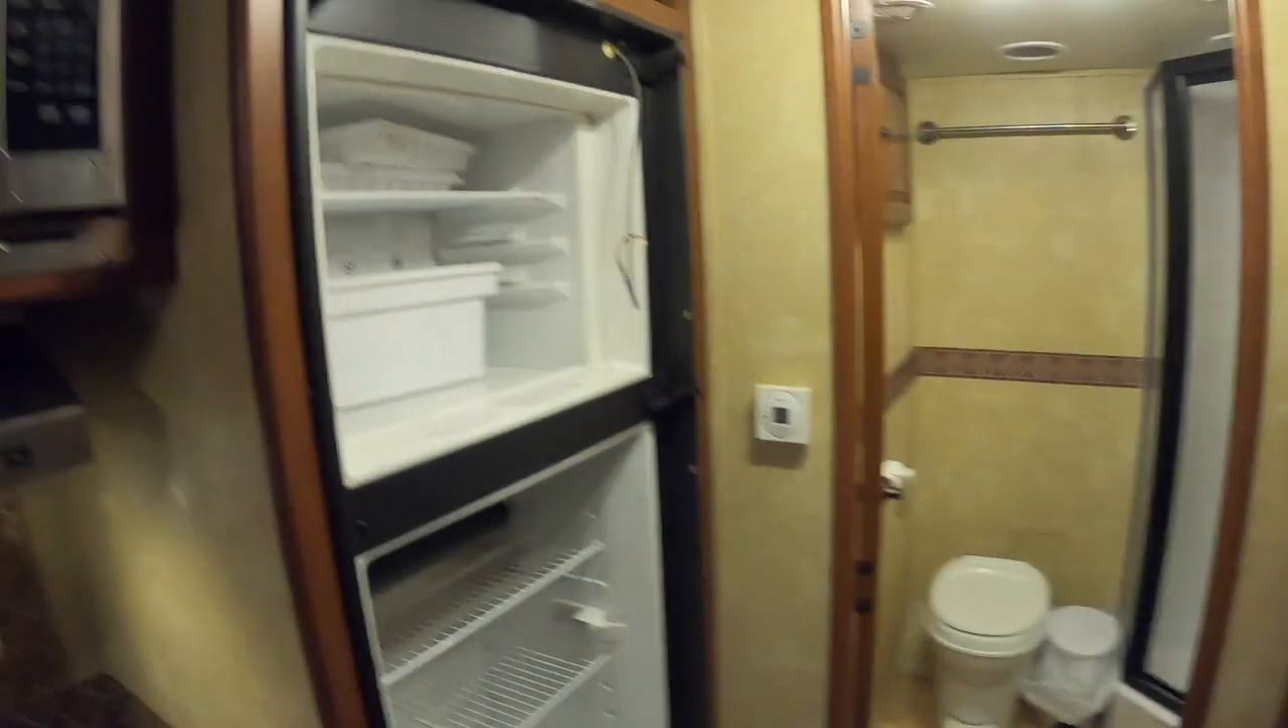All right, got my refrigerator doors off.